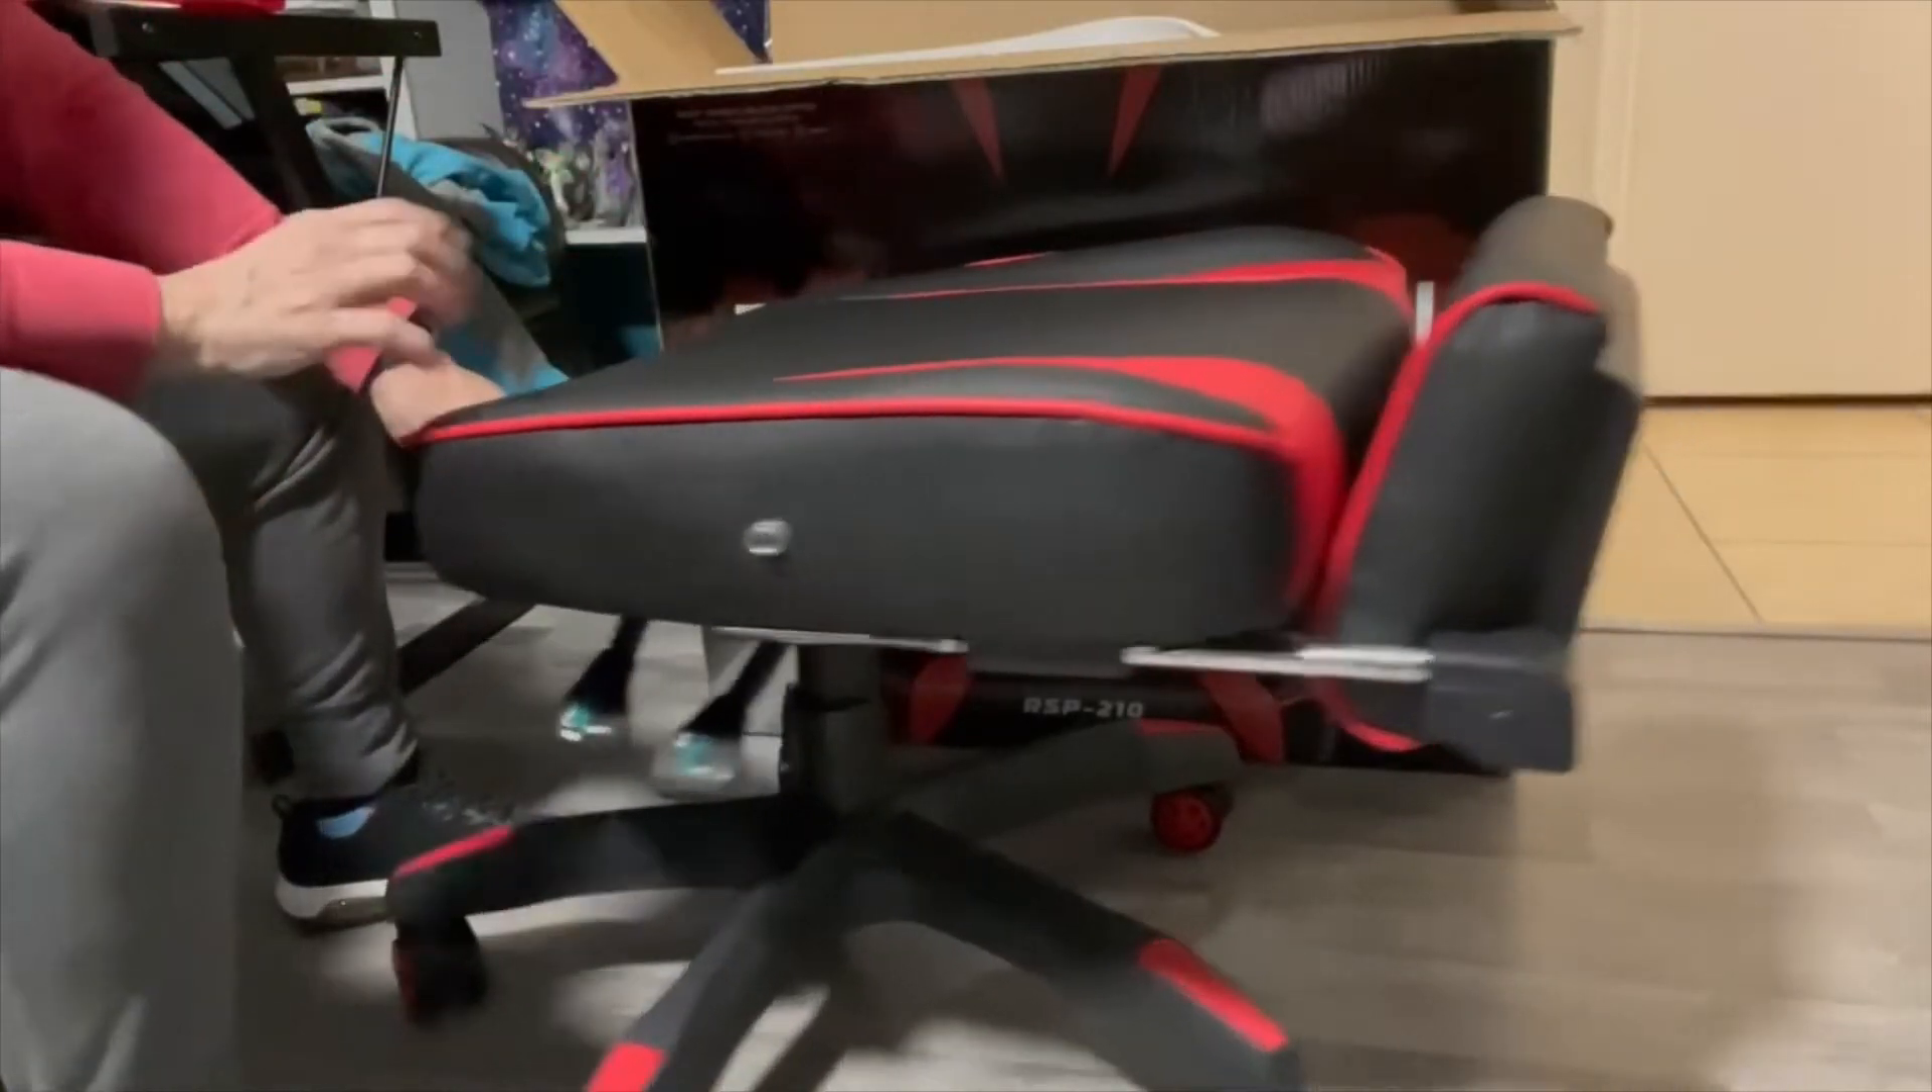Now we have the bottom part of the chair assembled.